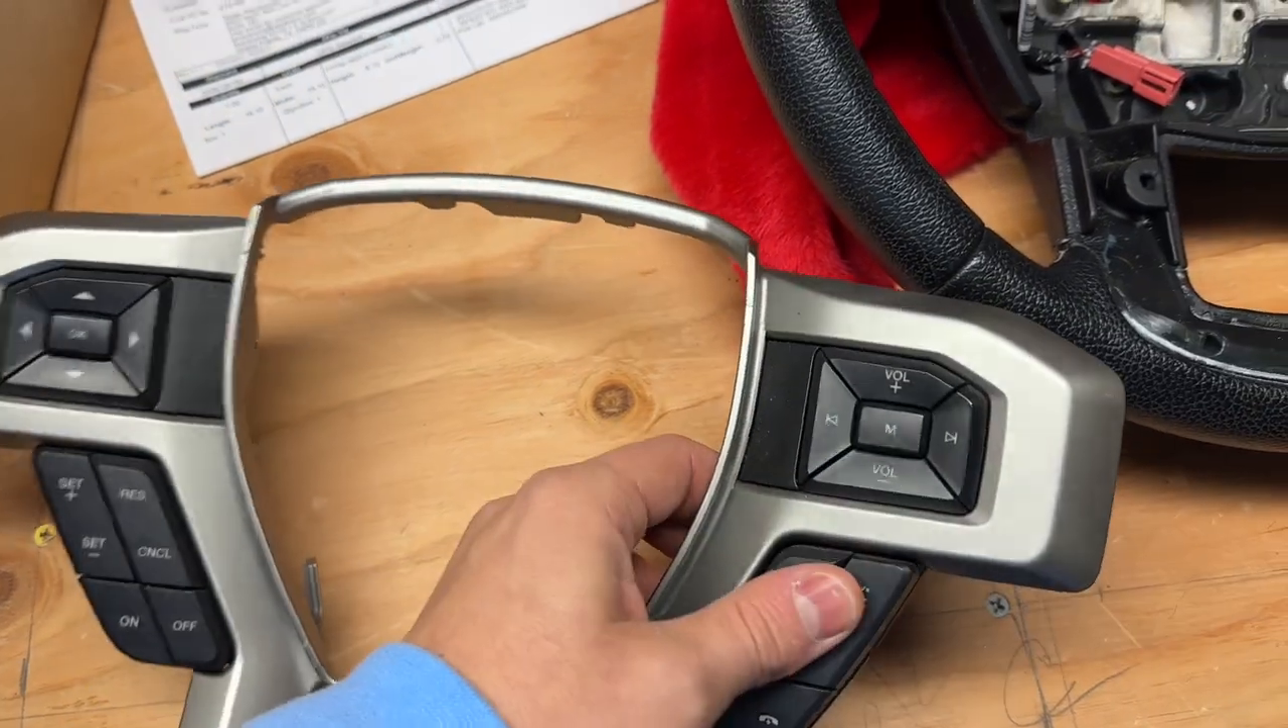So I was able to pop the, uh, the trim piece off here.